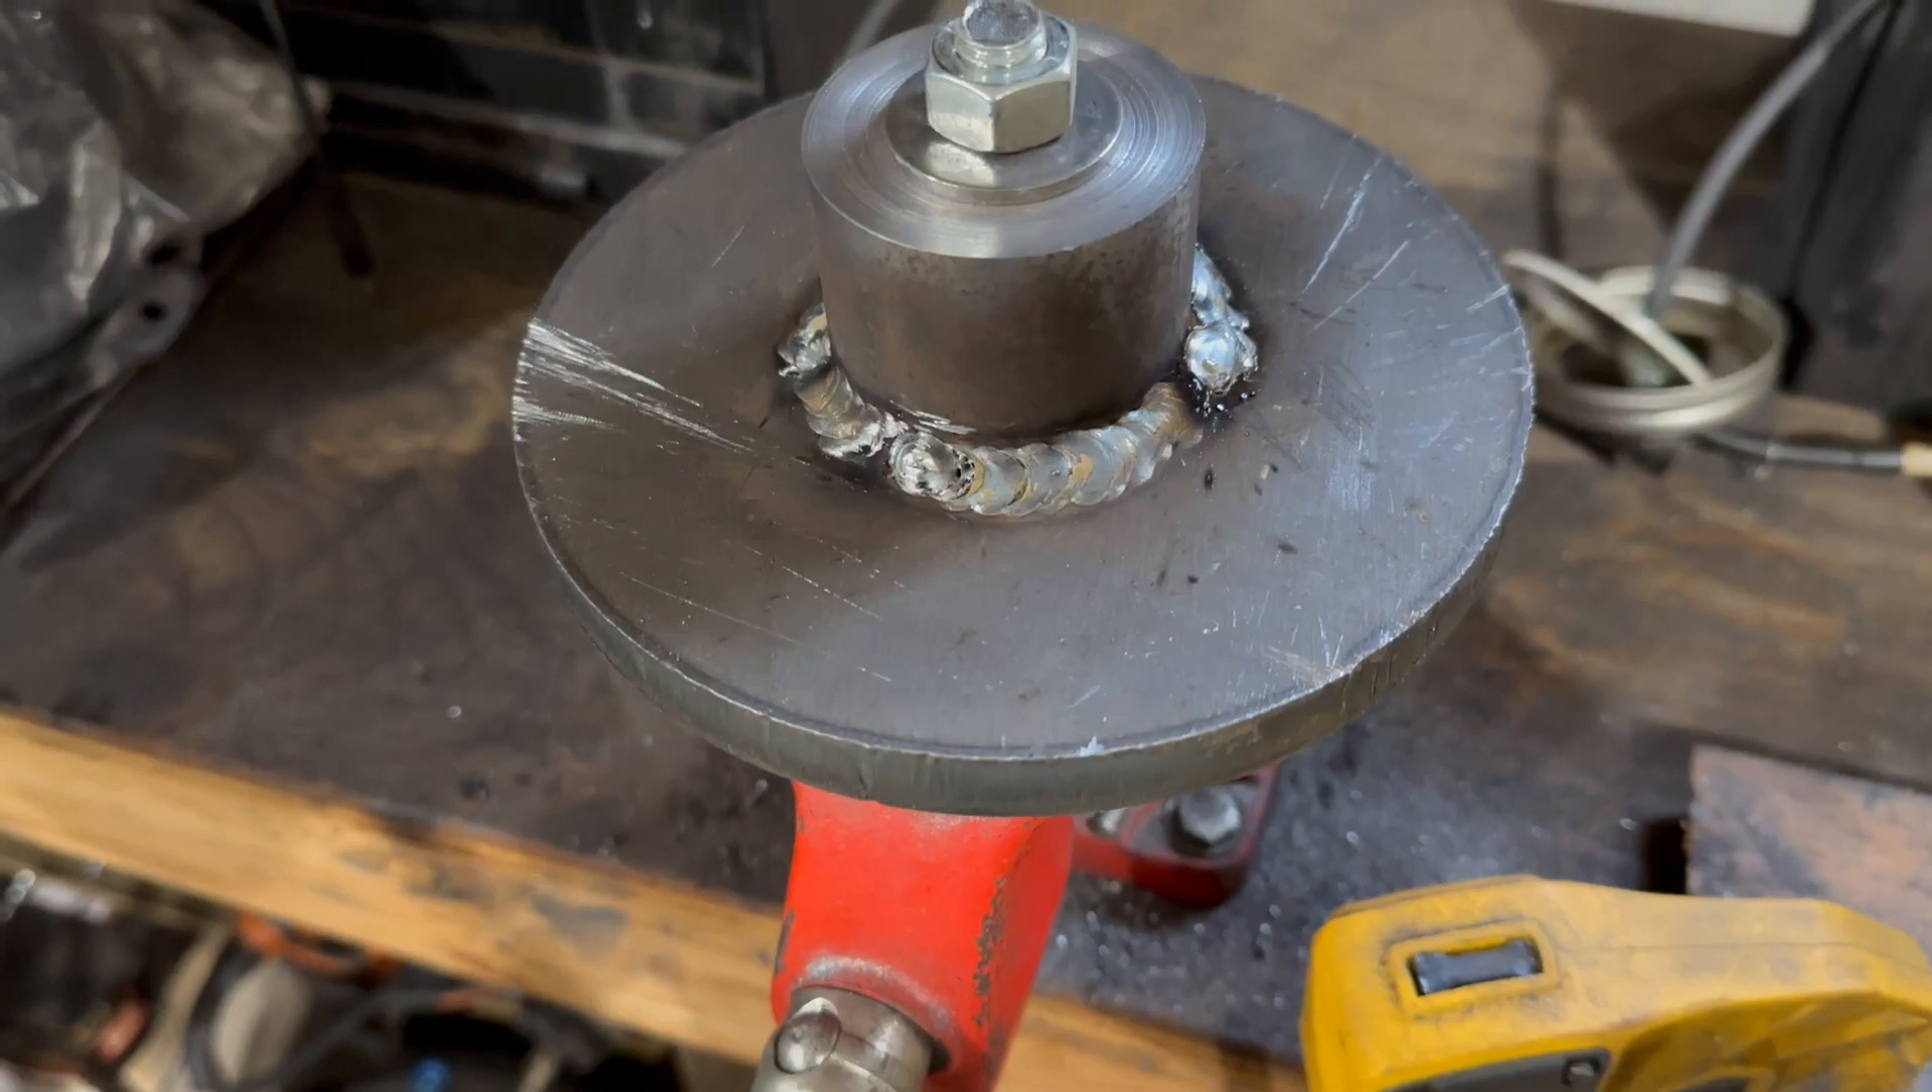I have that steel round bar welded onto the 6 inch diameter steel disc.